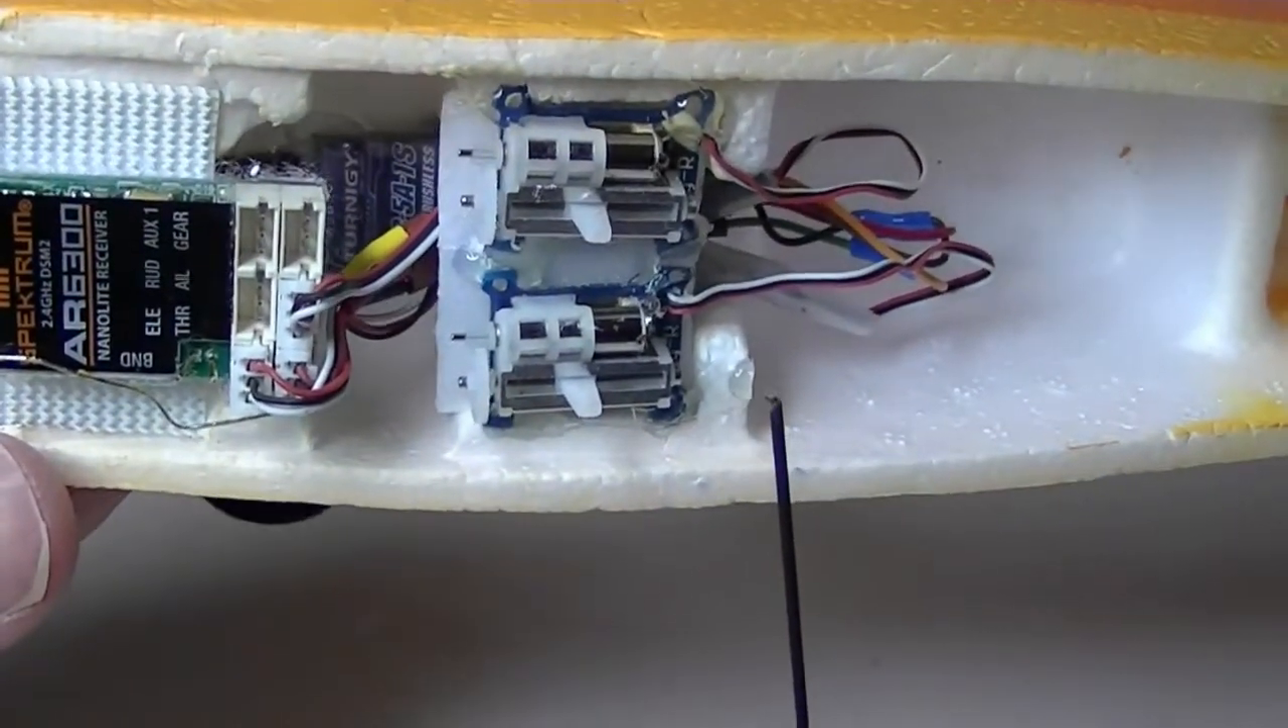Got a little piece of velcro right here for the receiver to stick on to where where as the two linear servos are hot melted onto this piece of depron.